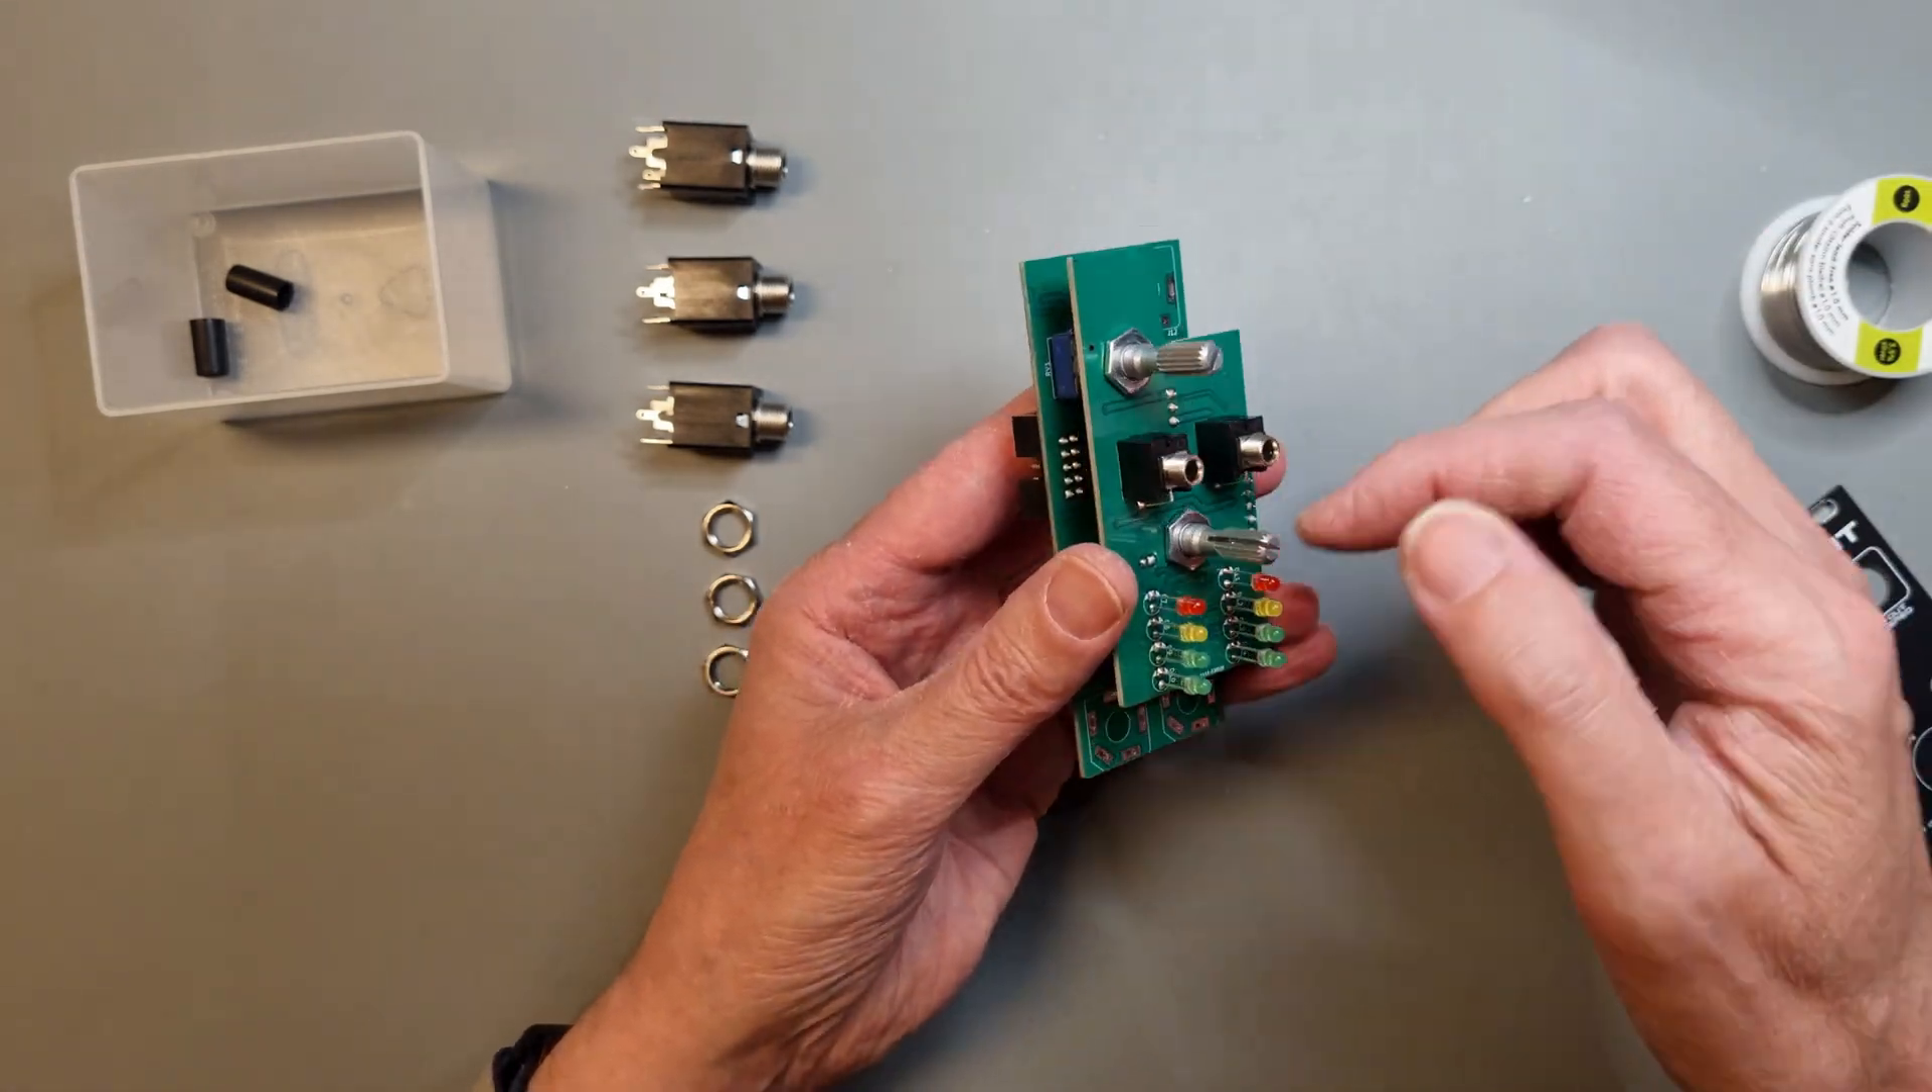The module is almost finished now and the last step is to put the boards together and attach the TRS jacks.